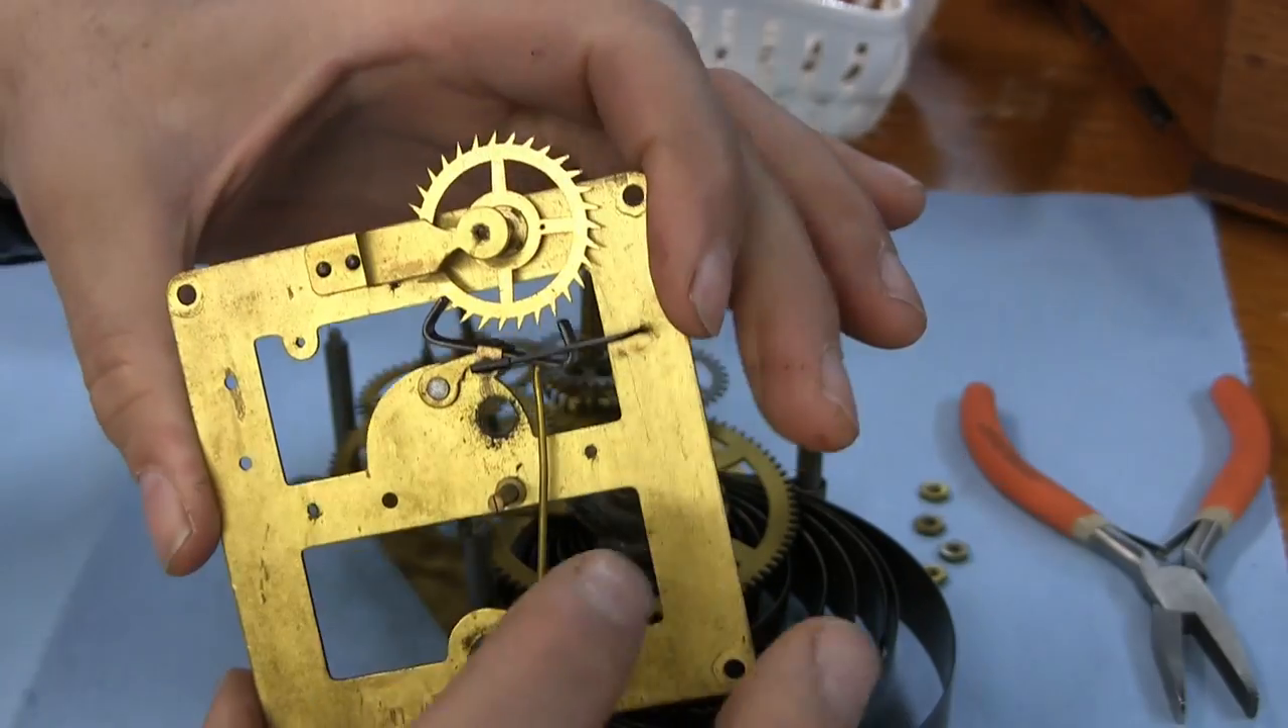So now what we have left on this front plate is the escape wheel which lifts out.